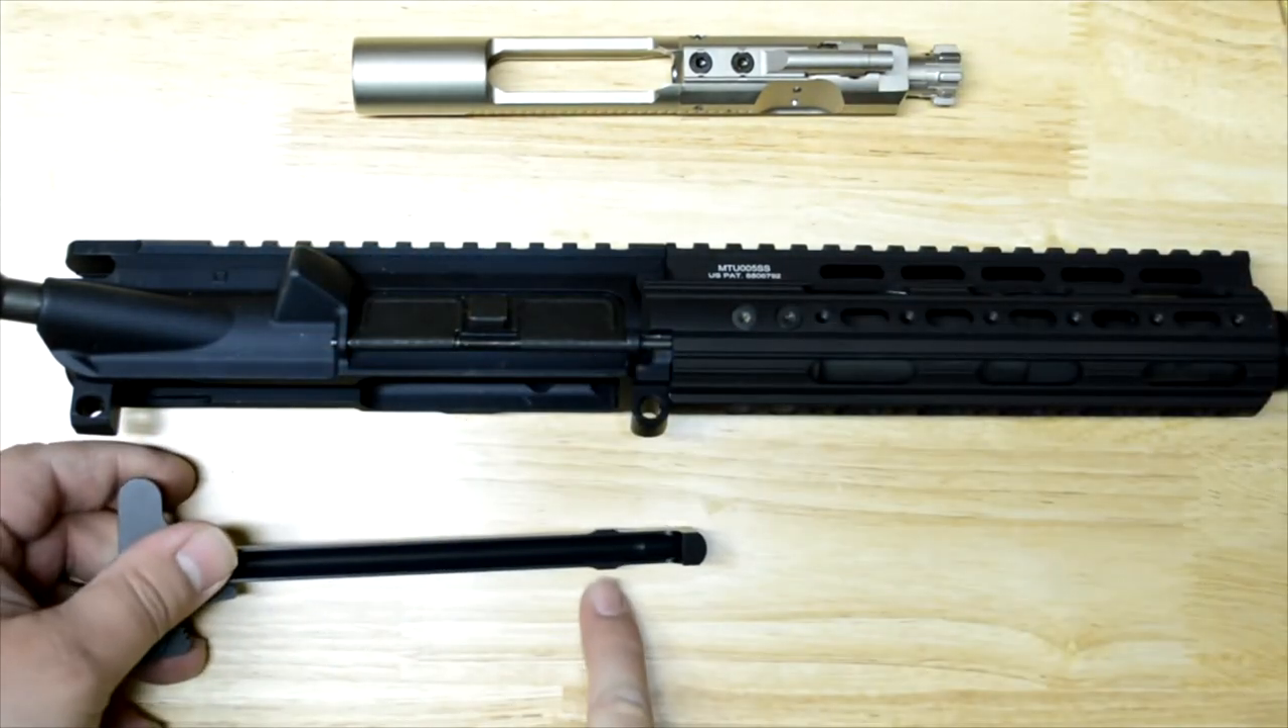So, um, all that we got left is just the, uh, charging handle and the bolt carrier group.